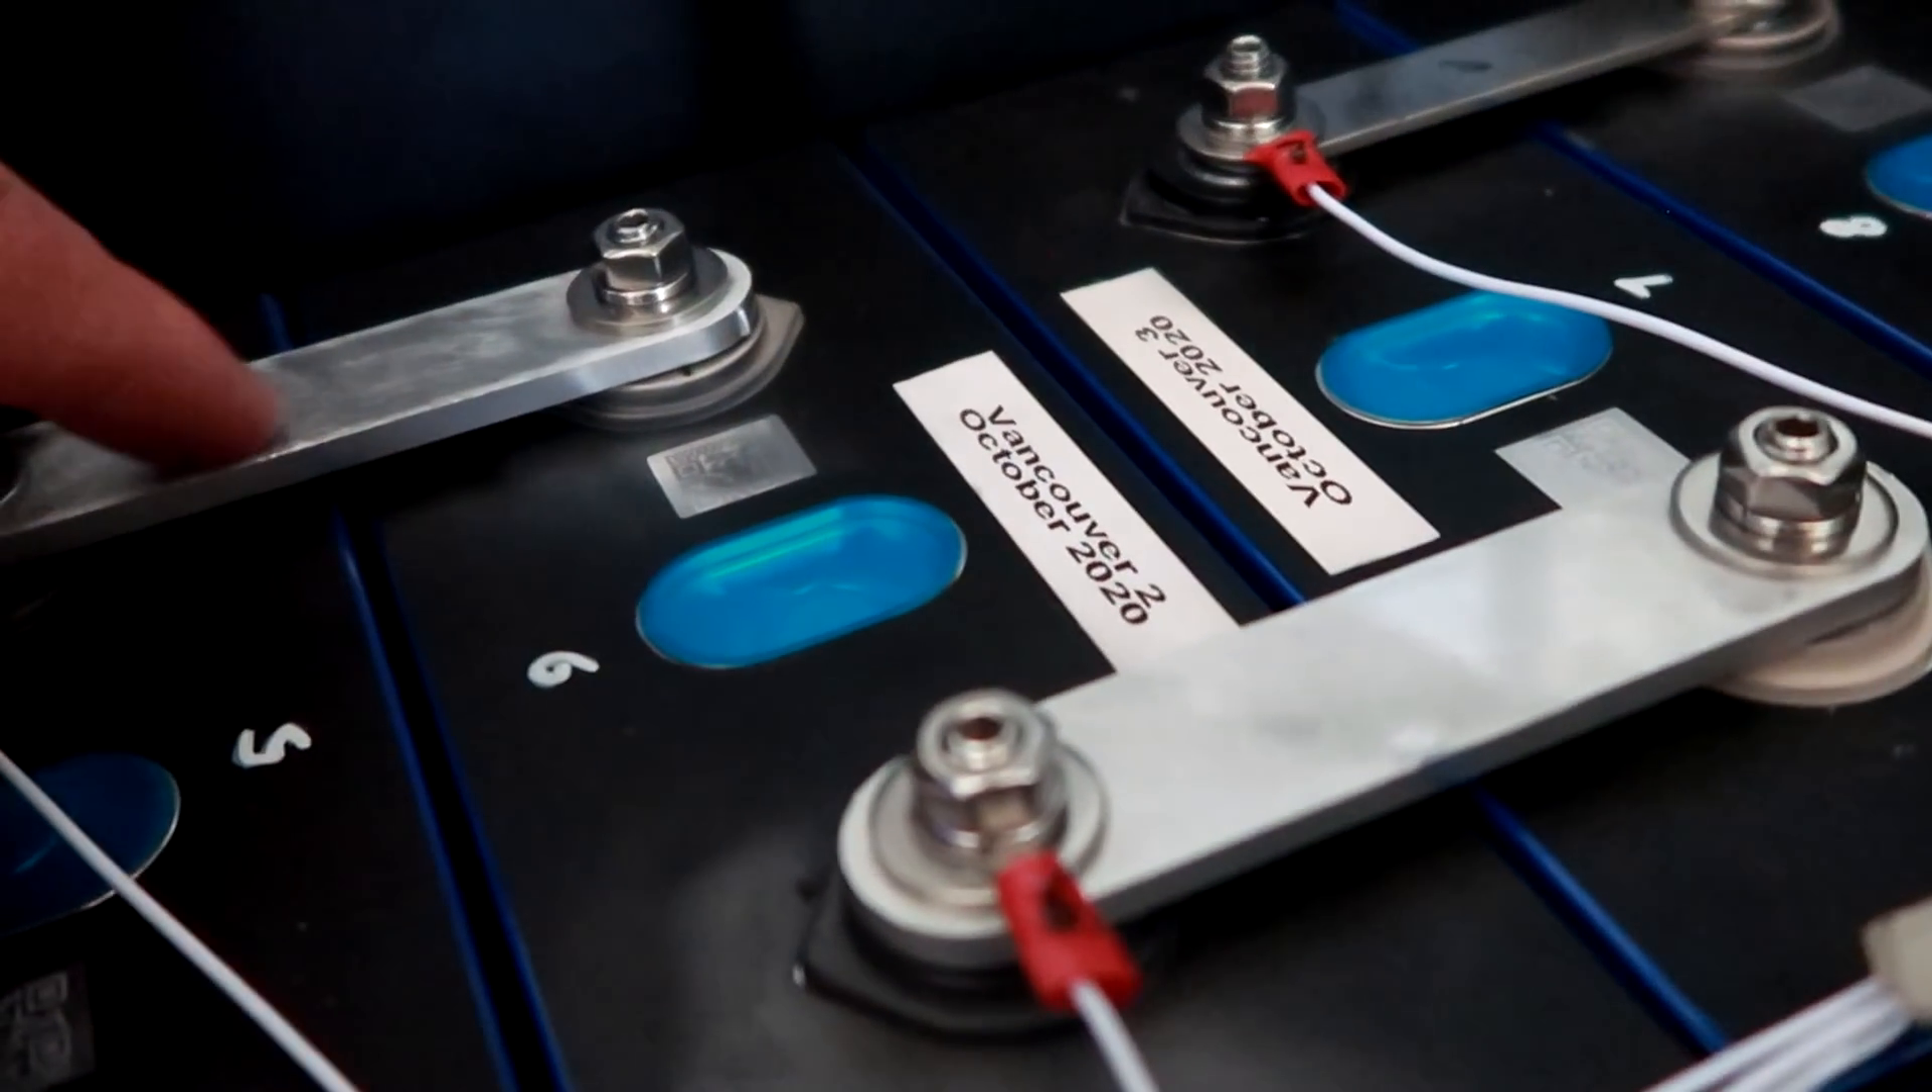And I have mounted two of these aluminum bus bars already here on this battery number six.